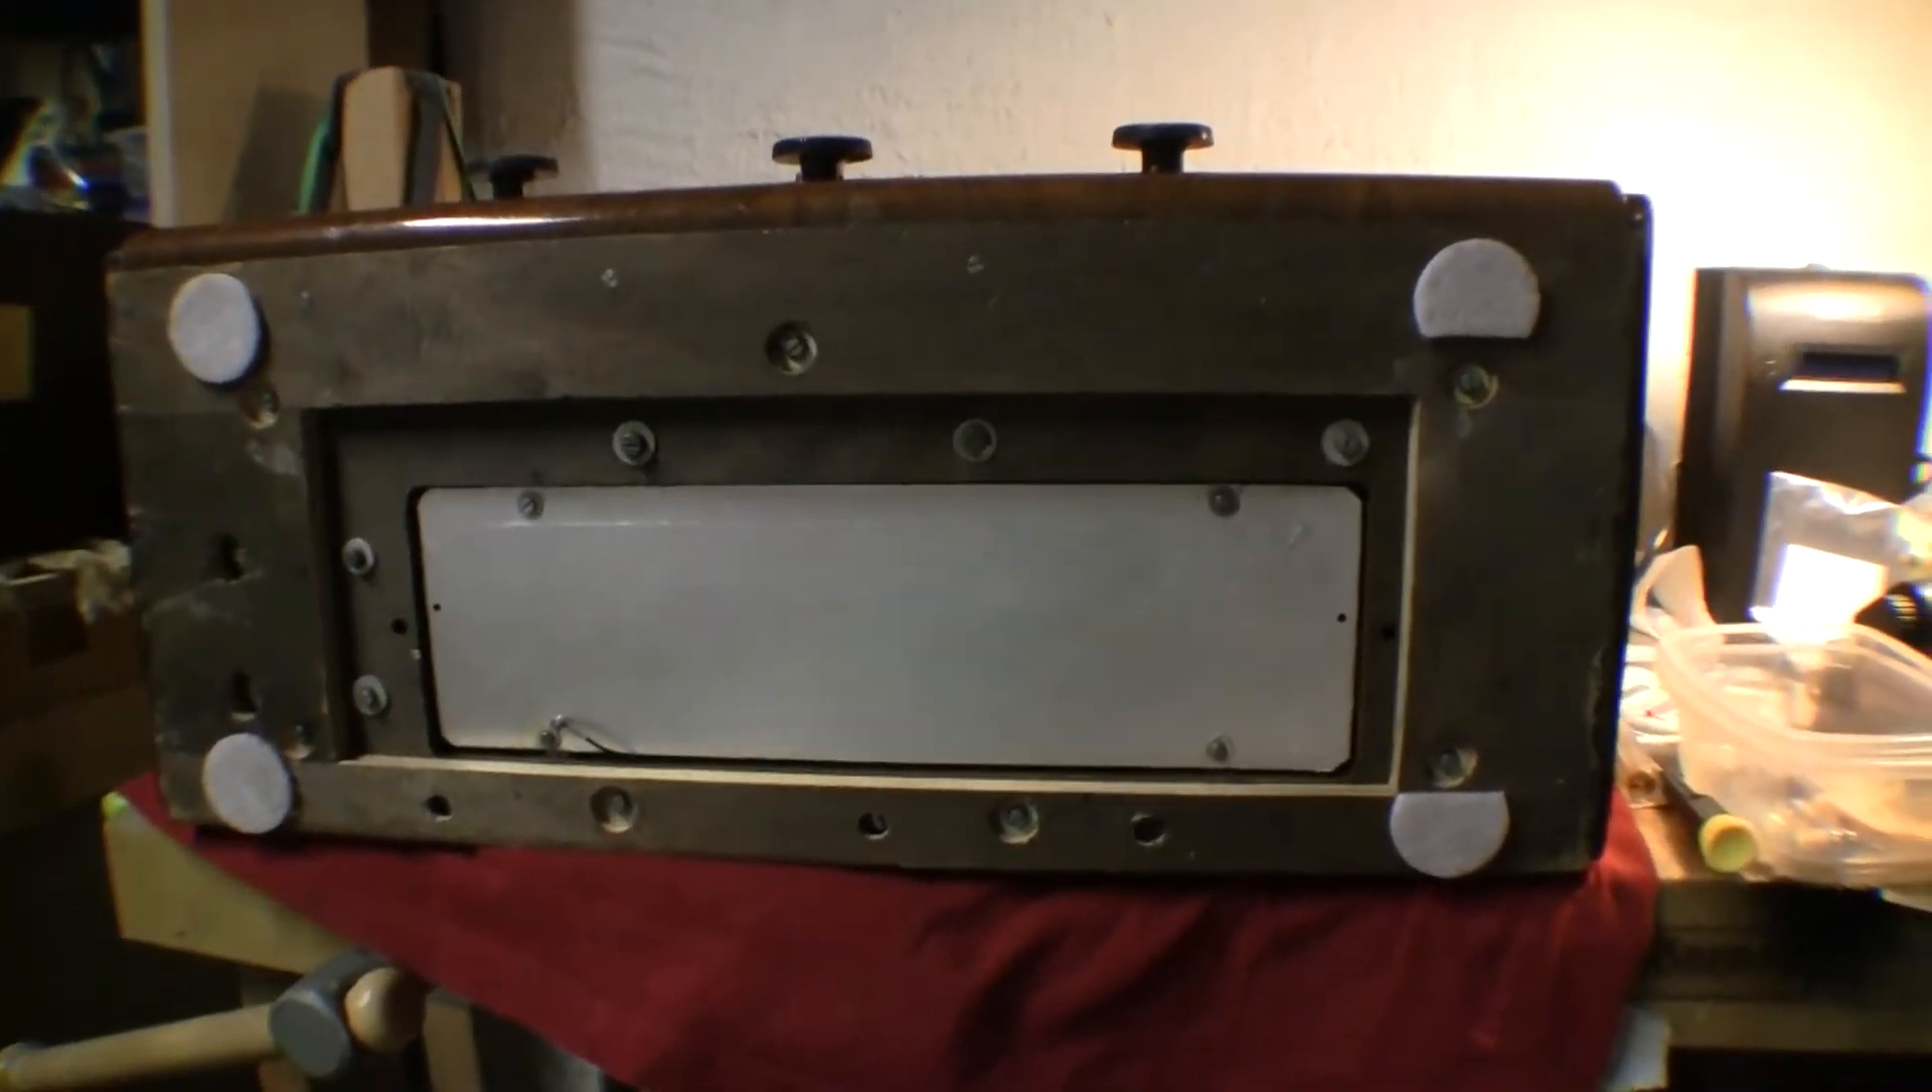So under side all put back together. Cover plate back on.